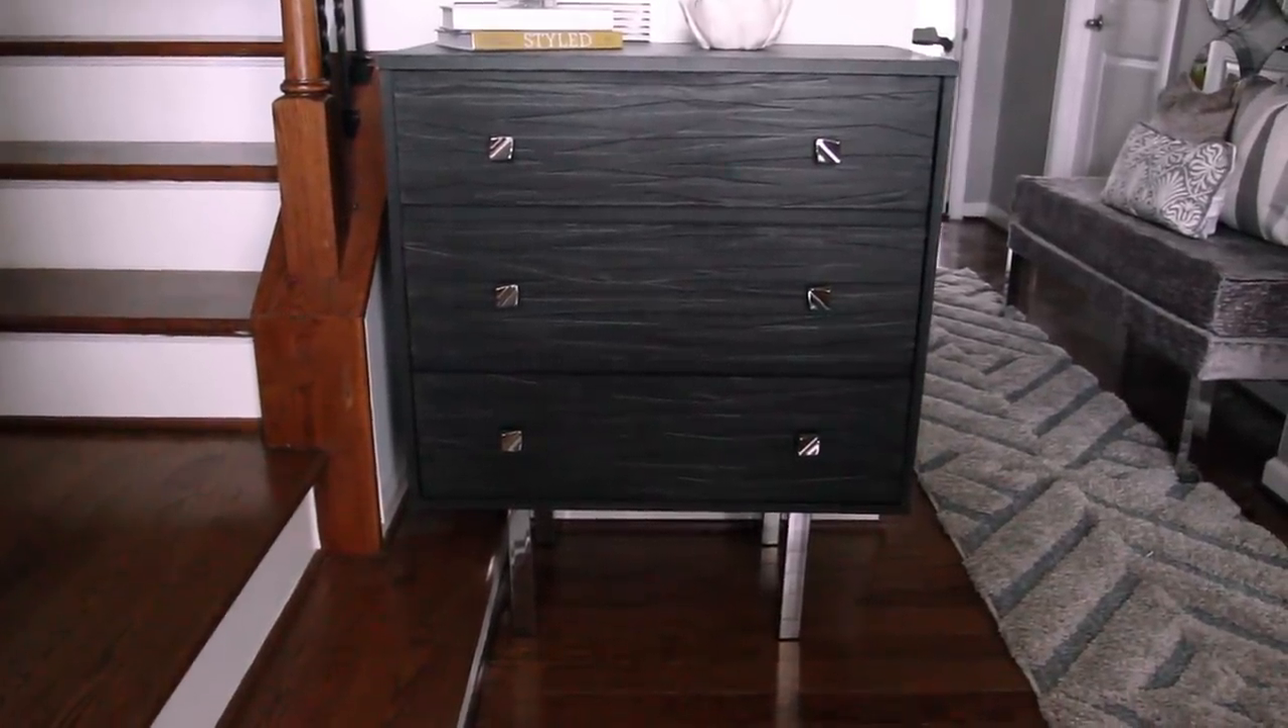Once the polyurethane dried i added these pretty knobs and here's how it looks once it's finished.